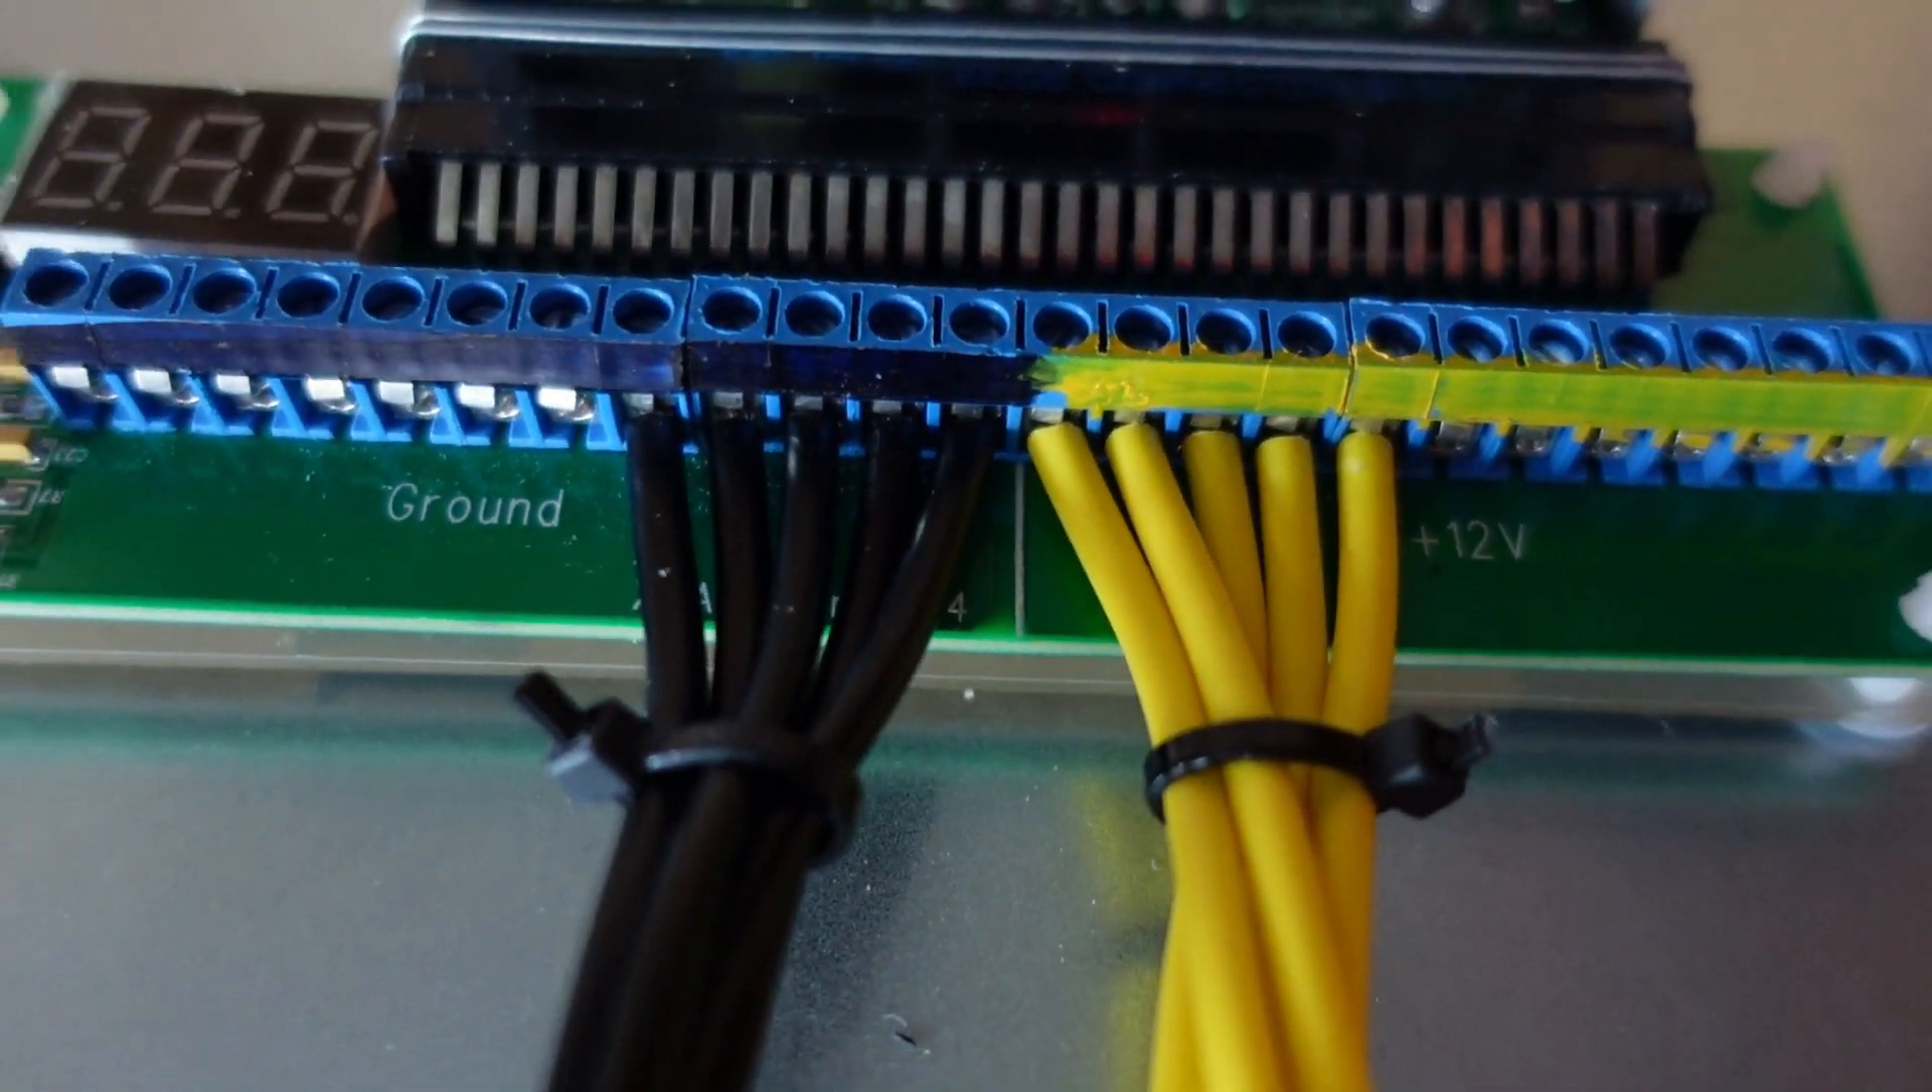So here you can see our wiring is in i put a bit of zip ties around them so everything looks kind of nice neat and clean.